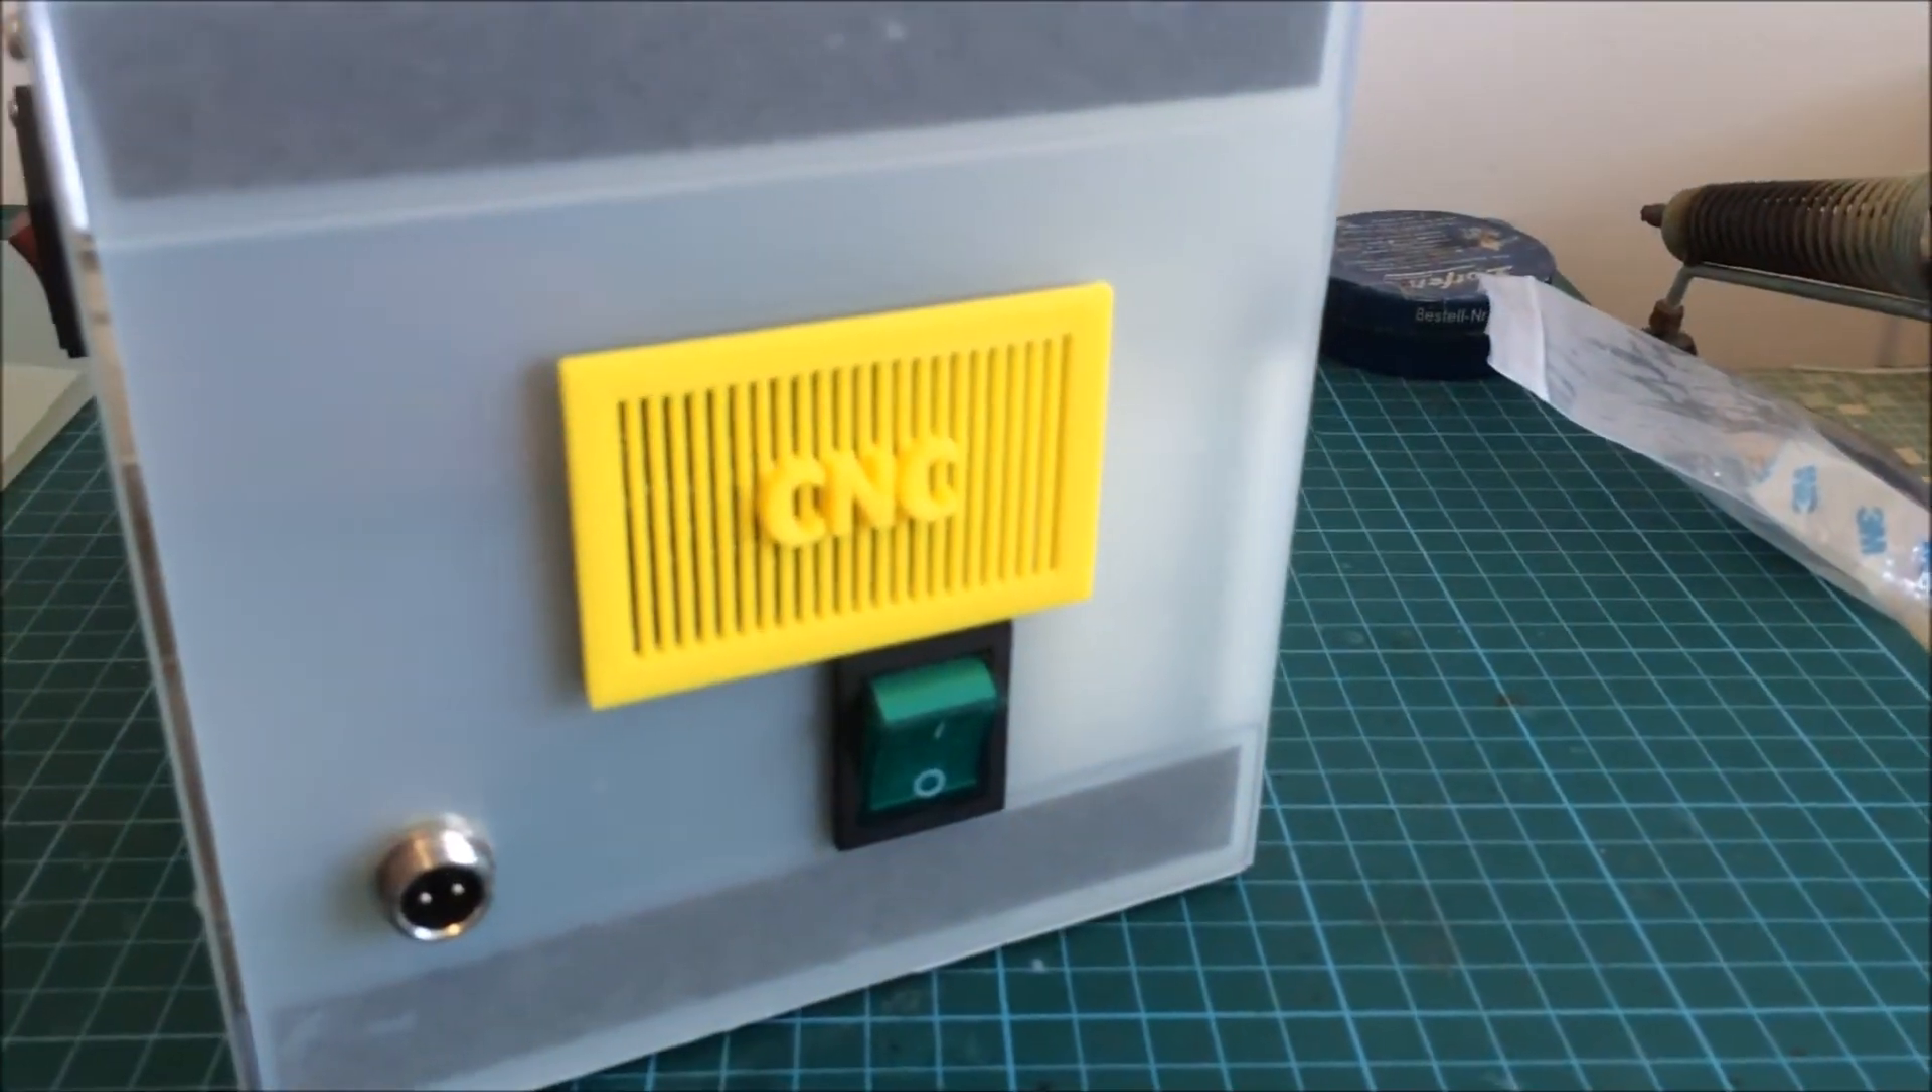And what has changed here is I have added the 3D printed air vents that allows cool air to enter.